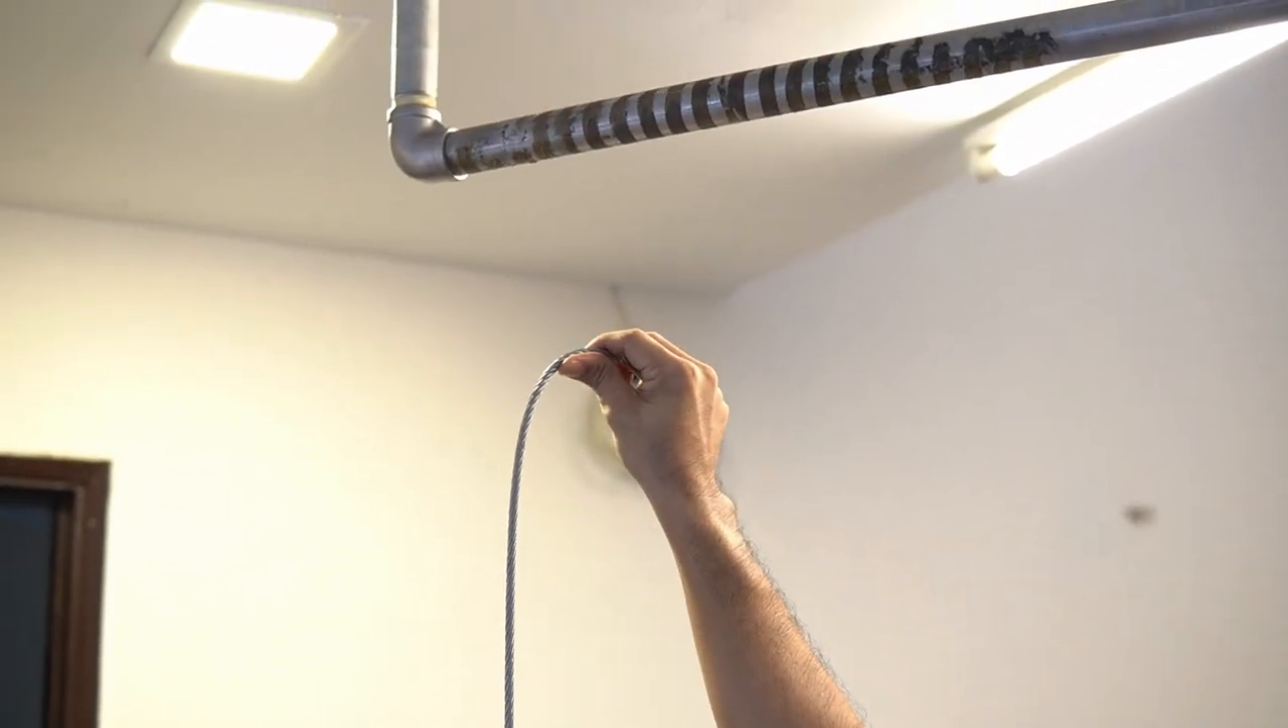As you can see, I already installed the pull-out bar previously.